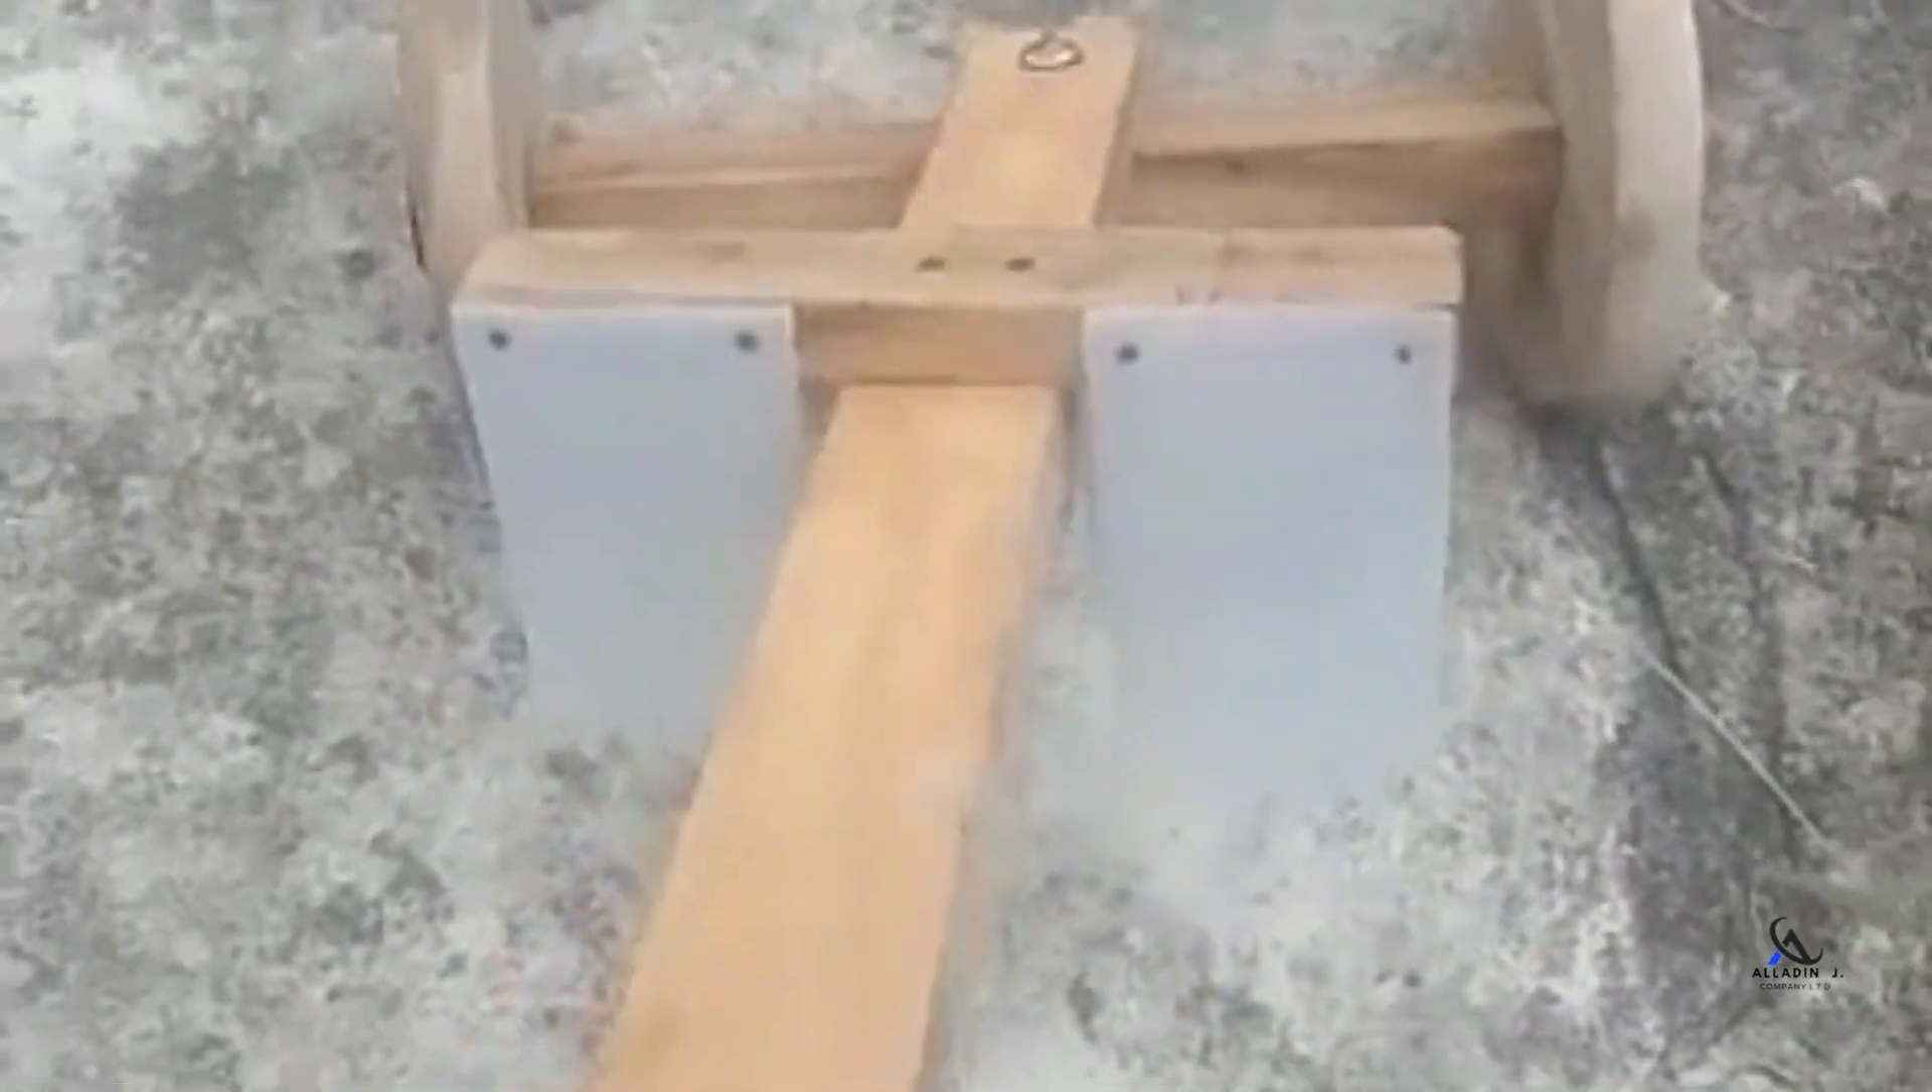Okay so now we have attached our mudguards to the frame of the push cart.